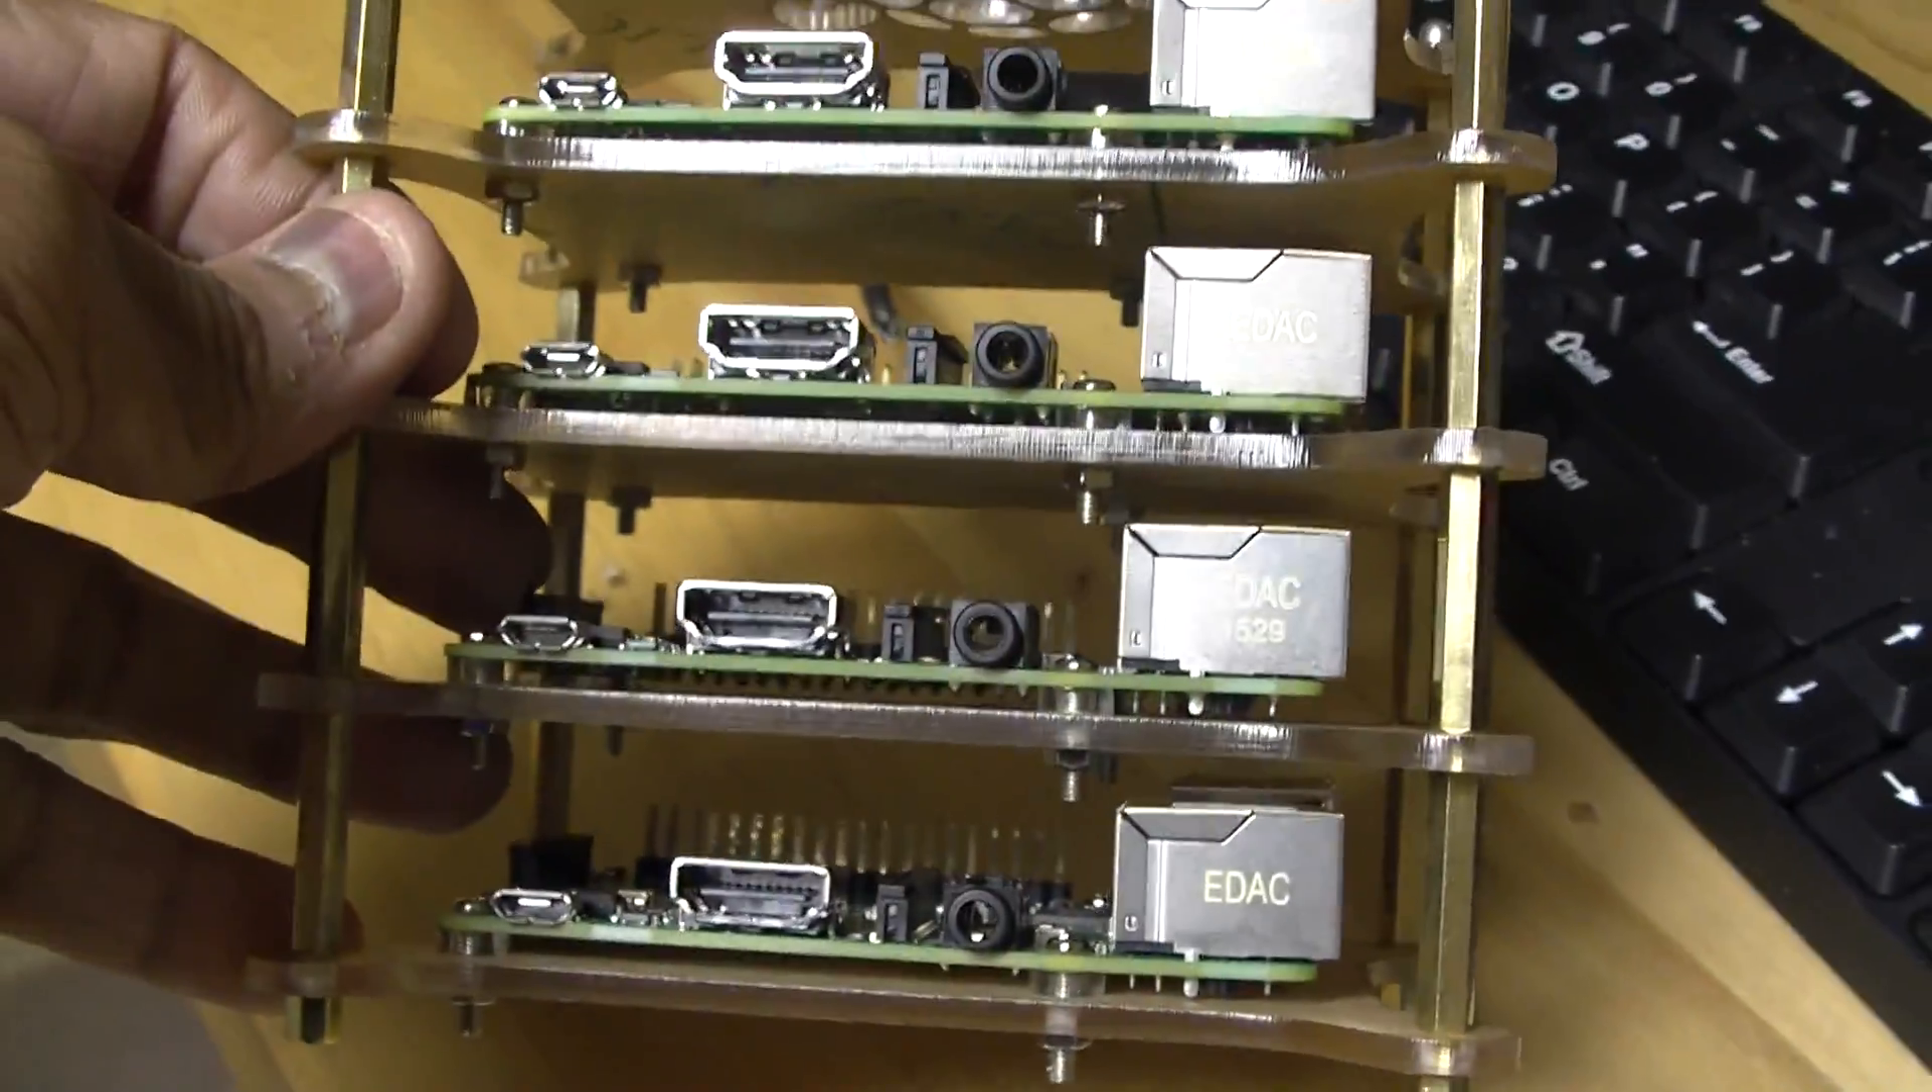There's sufficient clearance between any two Pis.